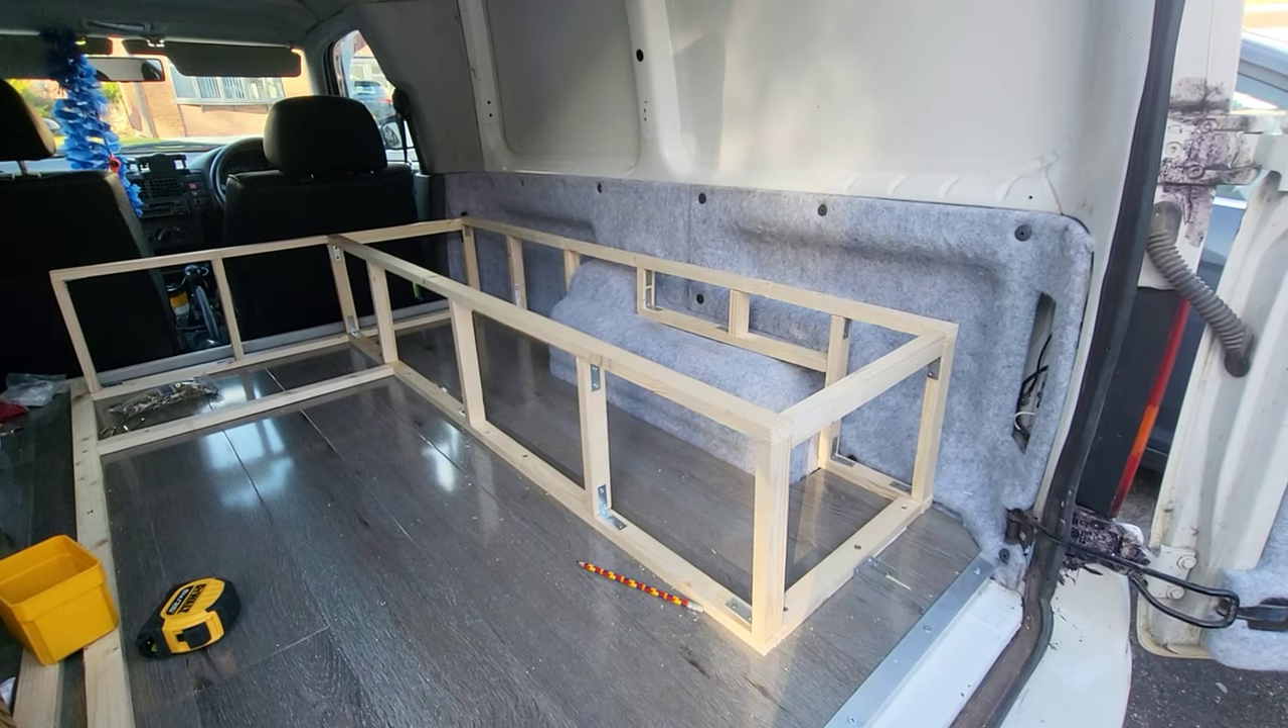And as you can see here I've started to build the frame for the bed.